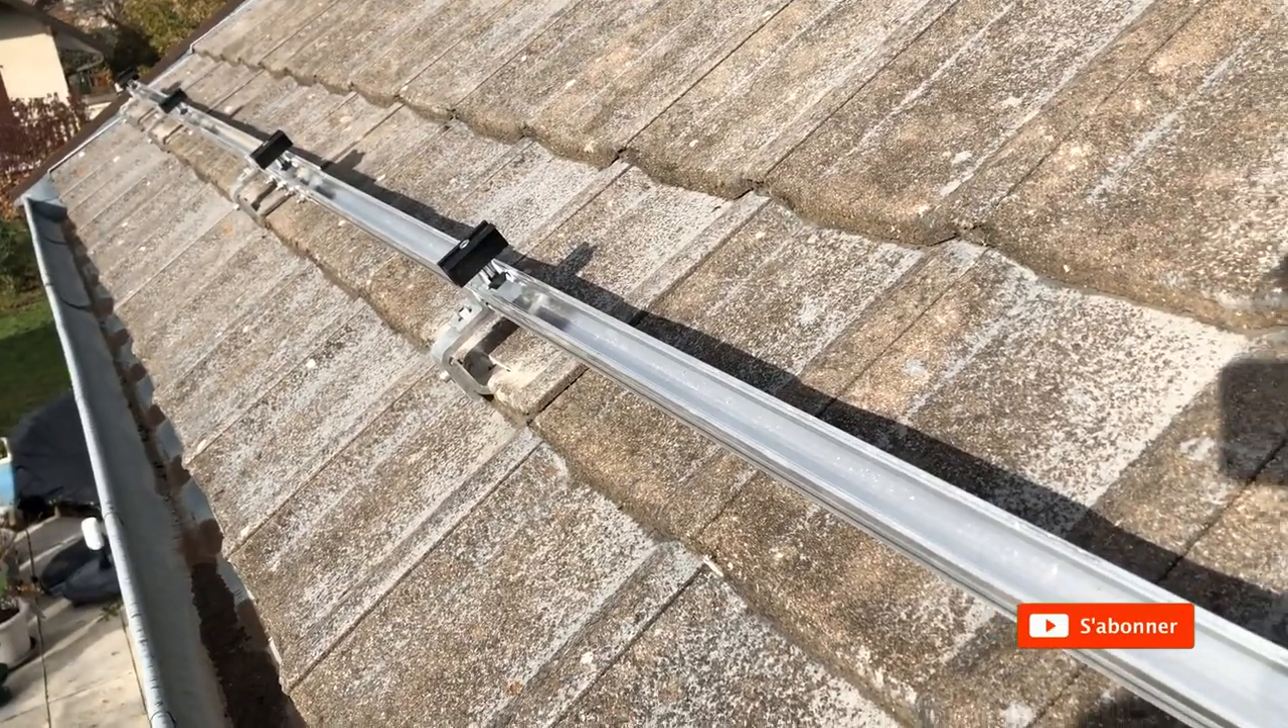Ce qui fait qu'on a le rail qui est totalement posé maintenant.